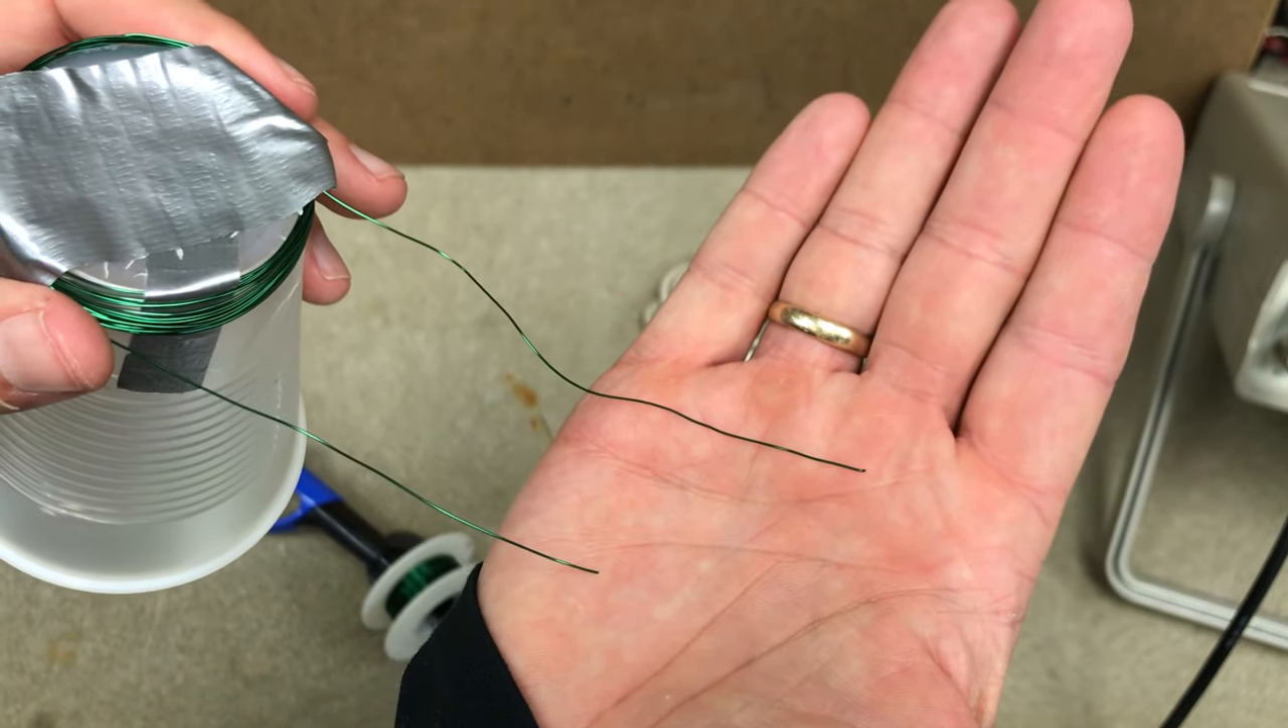Okay so now I have the coil of wire and I only need to attach a magnet.